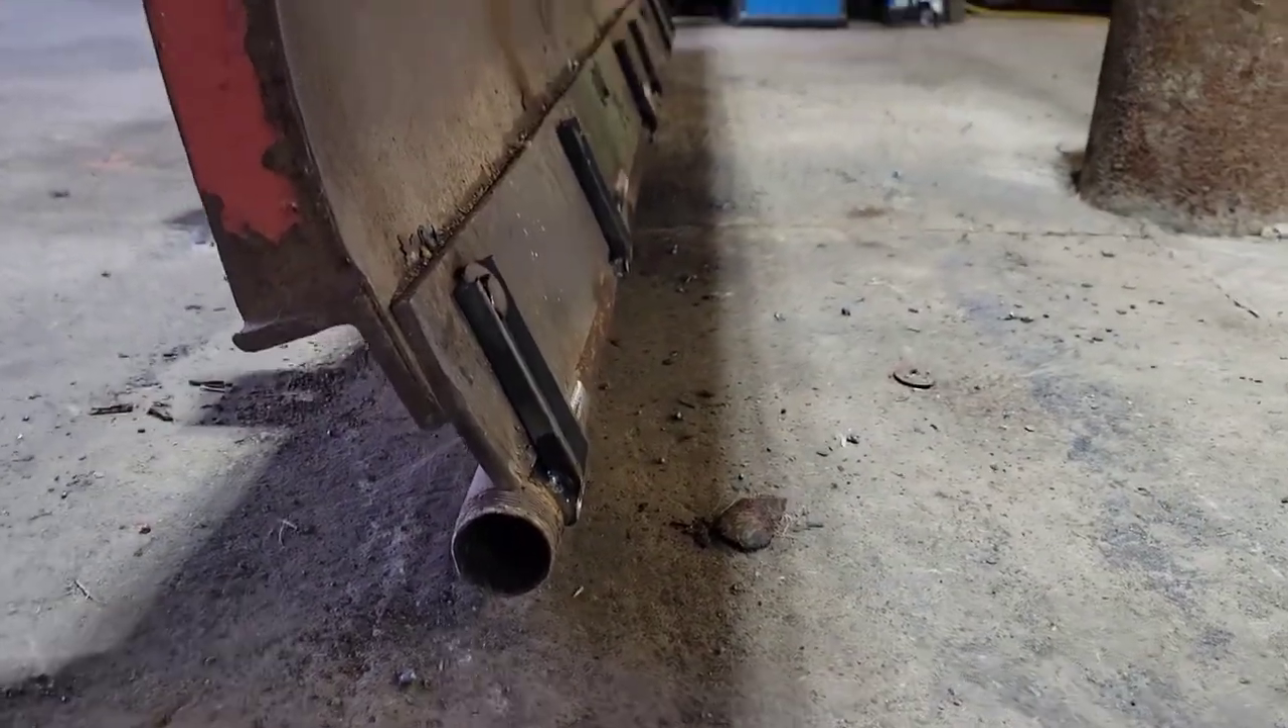You can see I just took some small pieces of C-channel and welded it right to the pipe, drilled holes in it, and bolted it to the cutting edge.